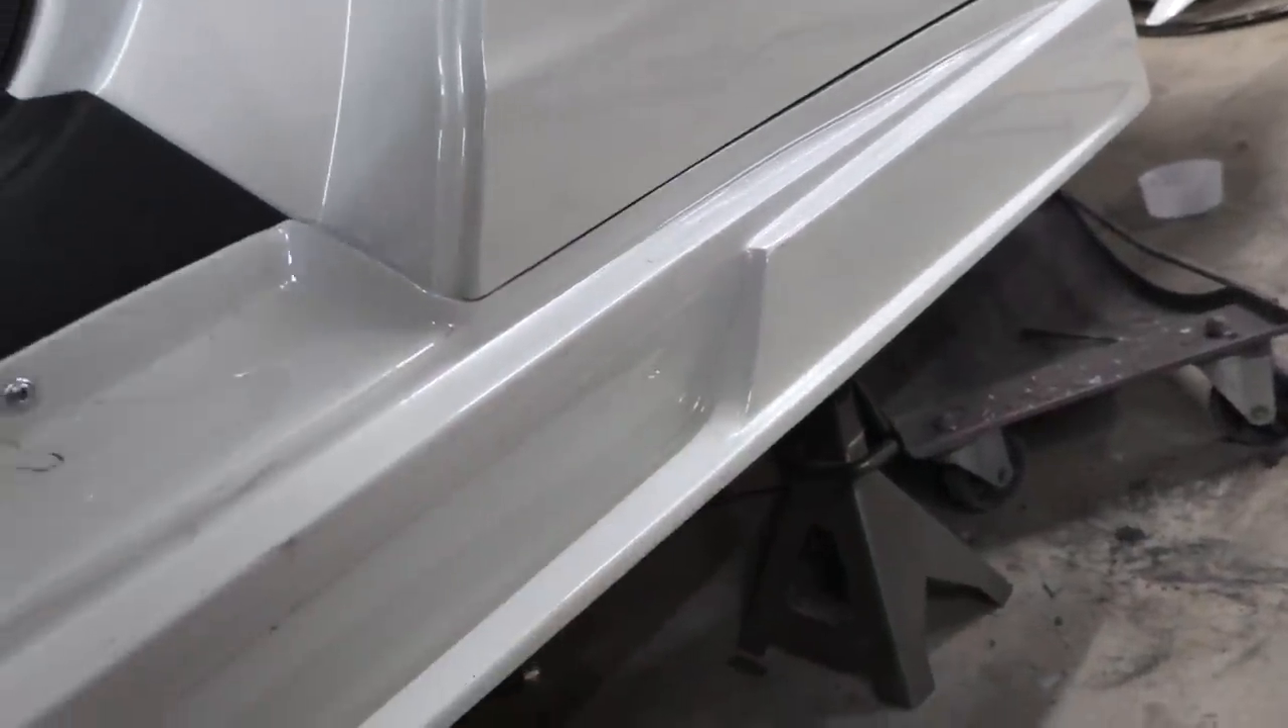So what I didn't really realize about the side skirt is that it kind of sticks off of the car rather than coming in under.